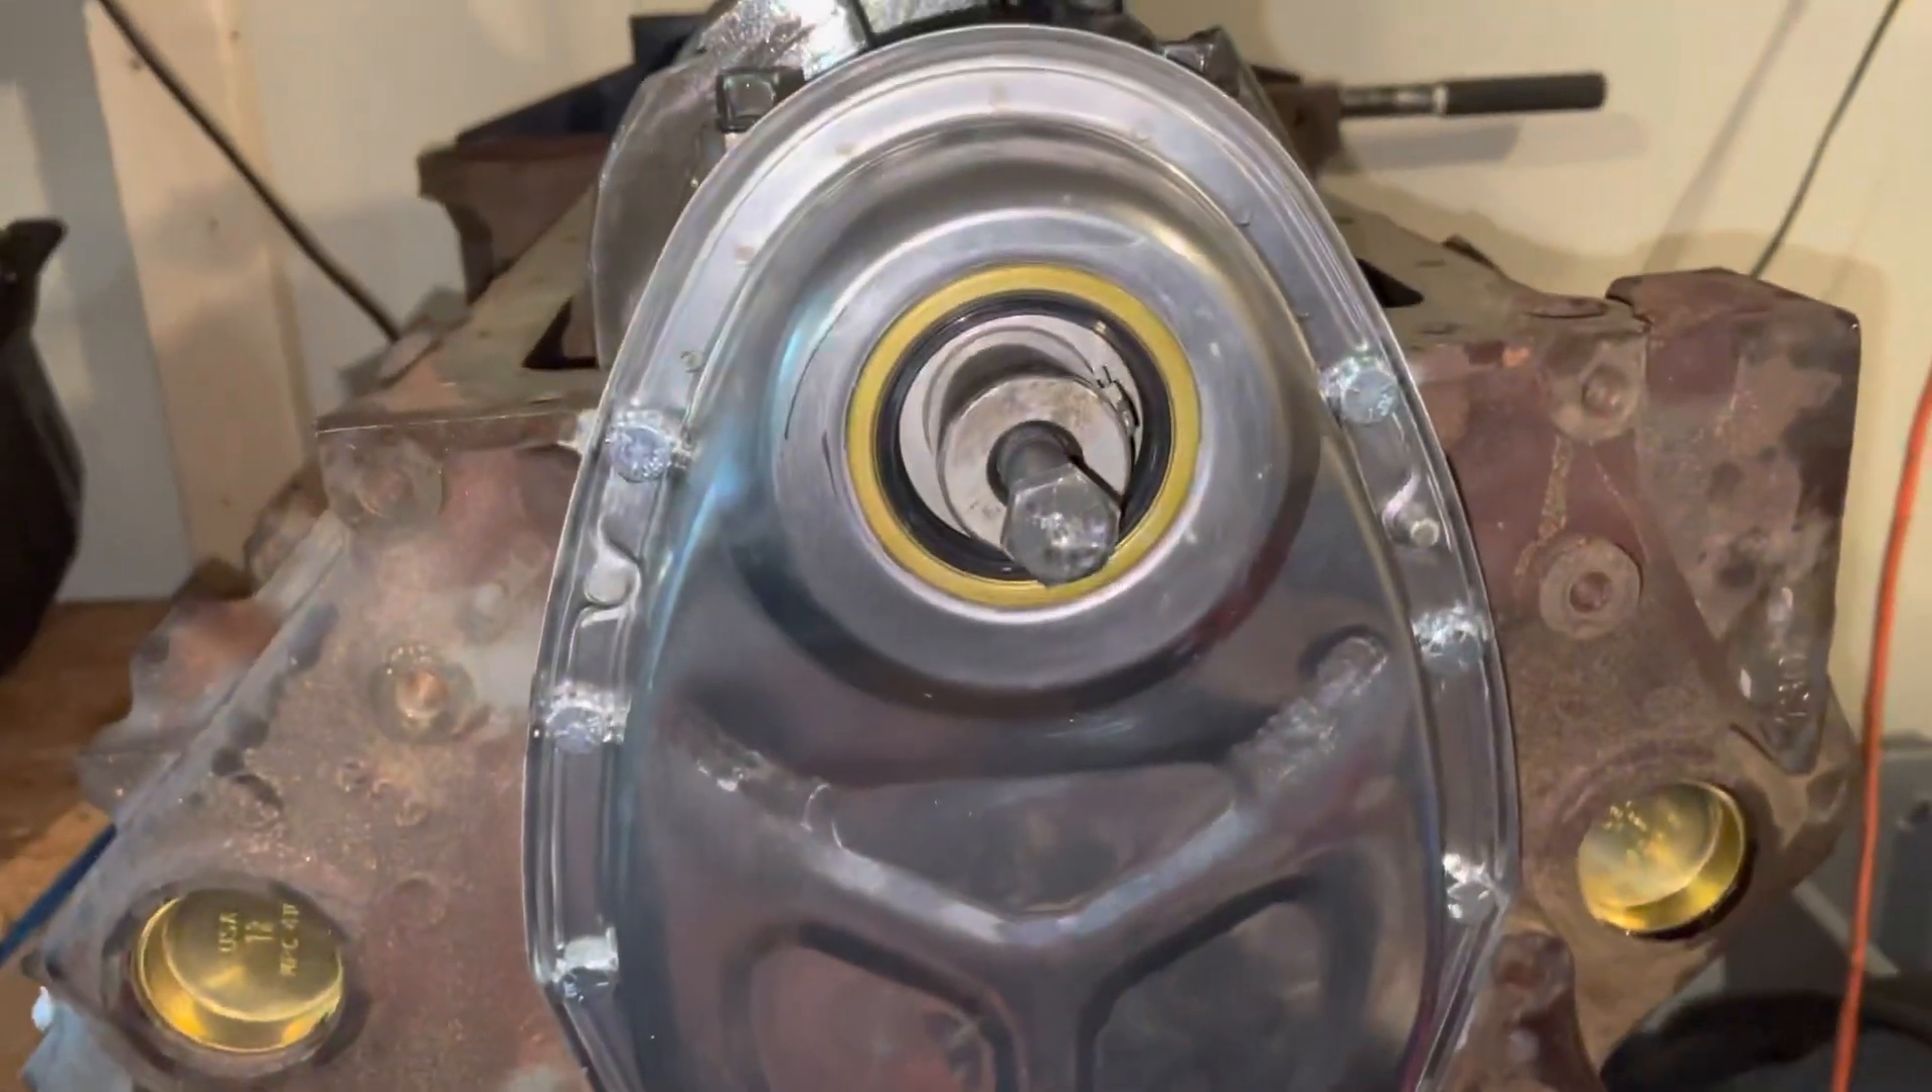All right the timing cover's now on i've got all the bolts tightened down.